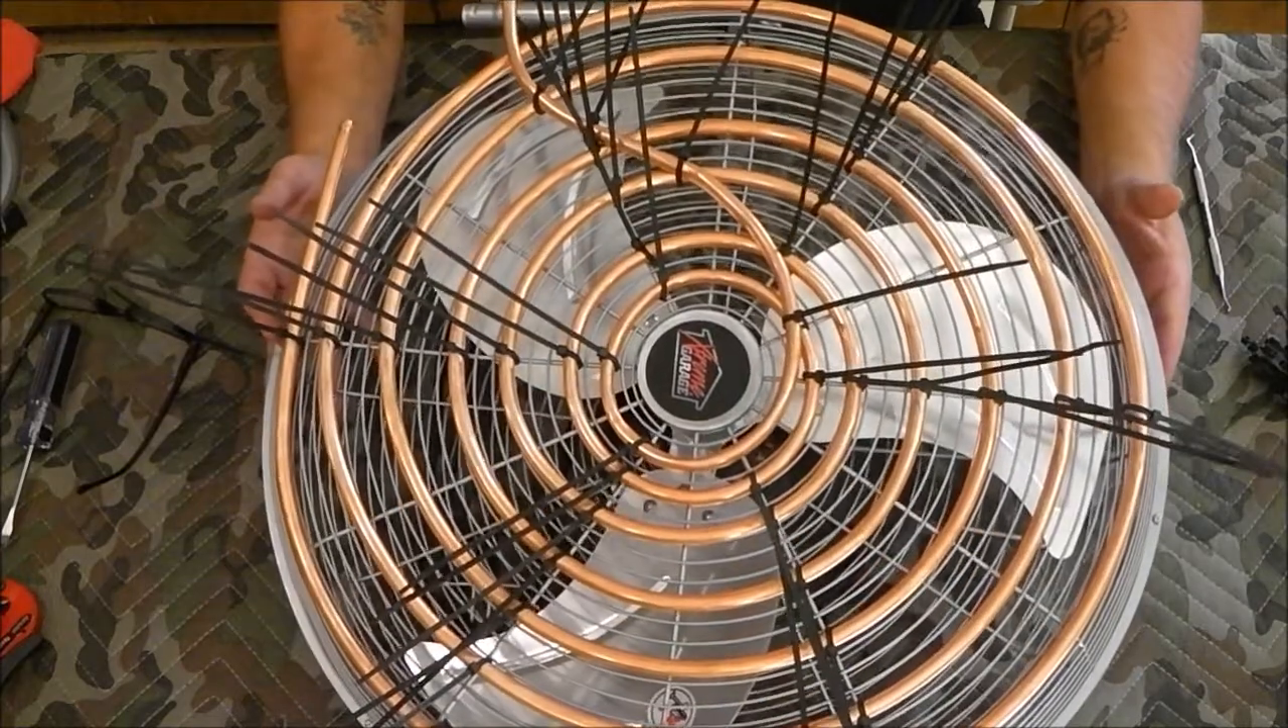We've got the coil all zip tied on now.